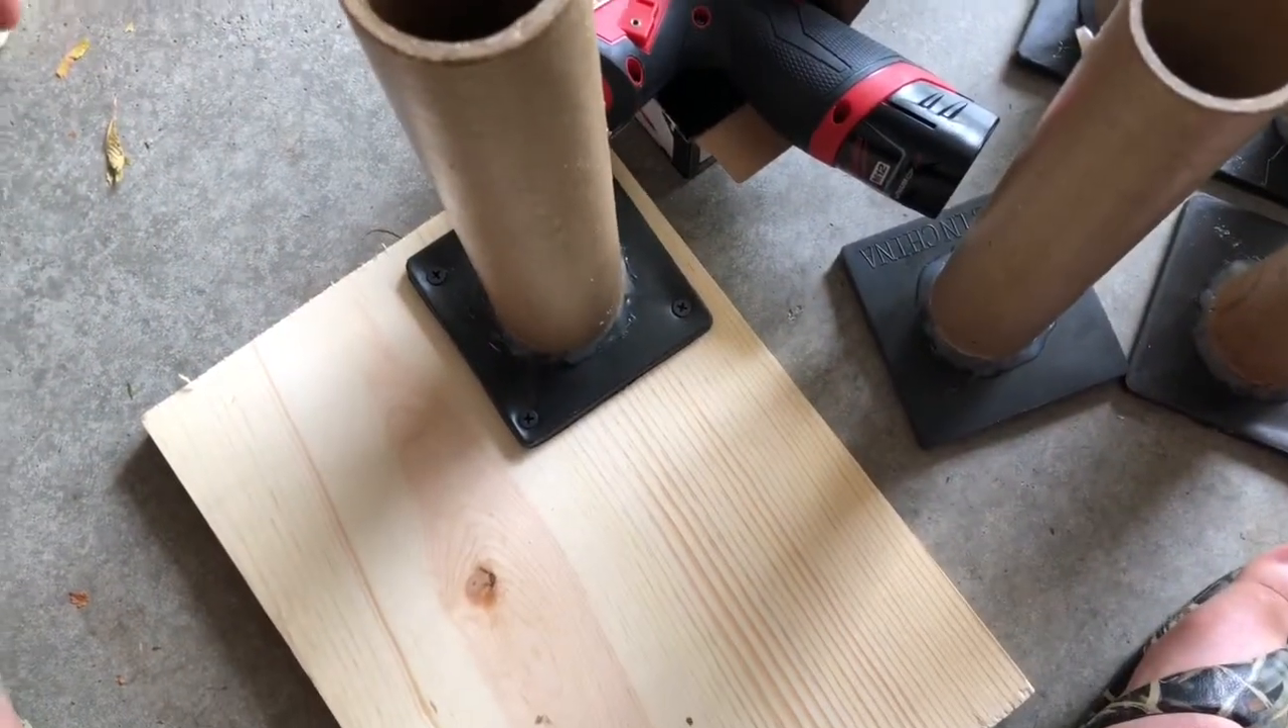And then I got some drywall screws and put them on four points down here.